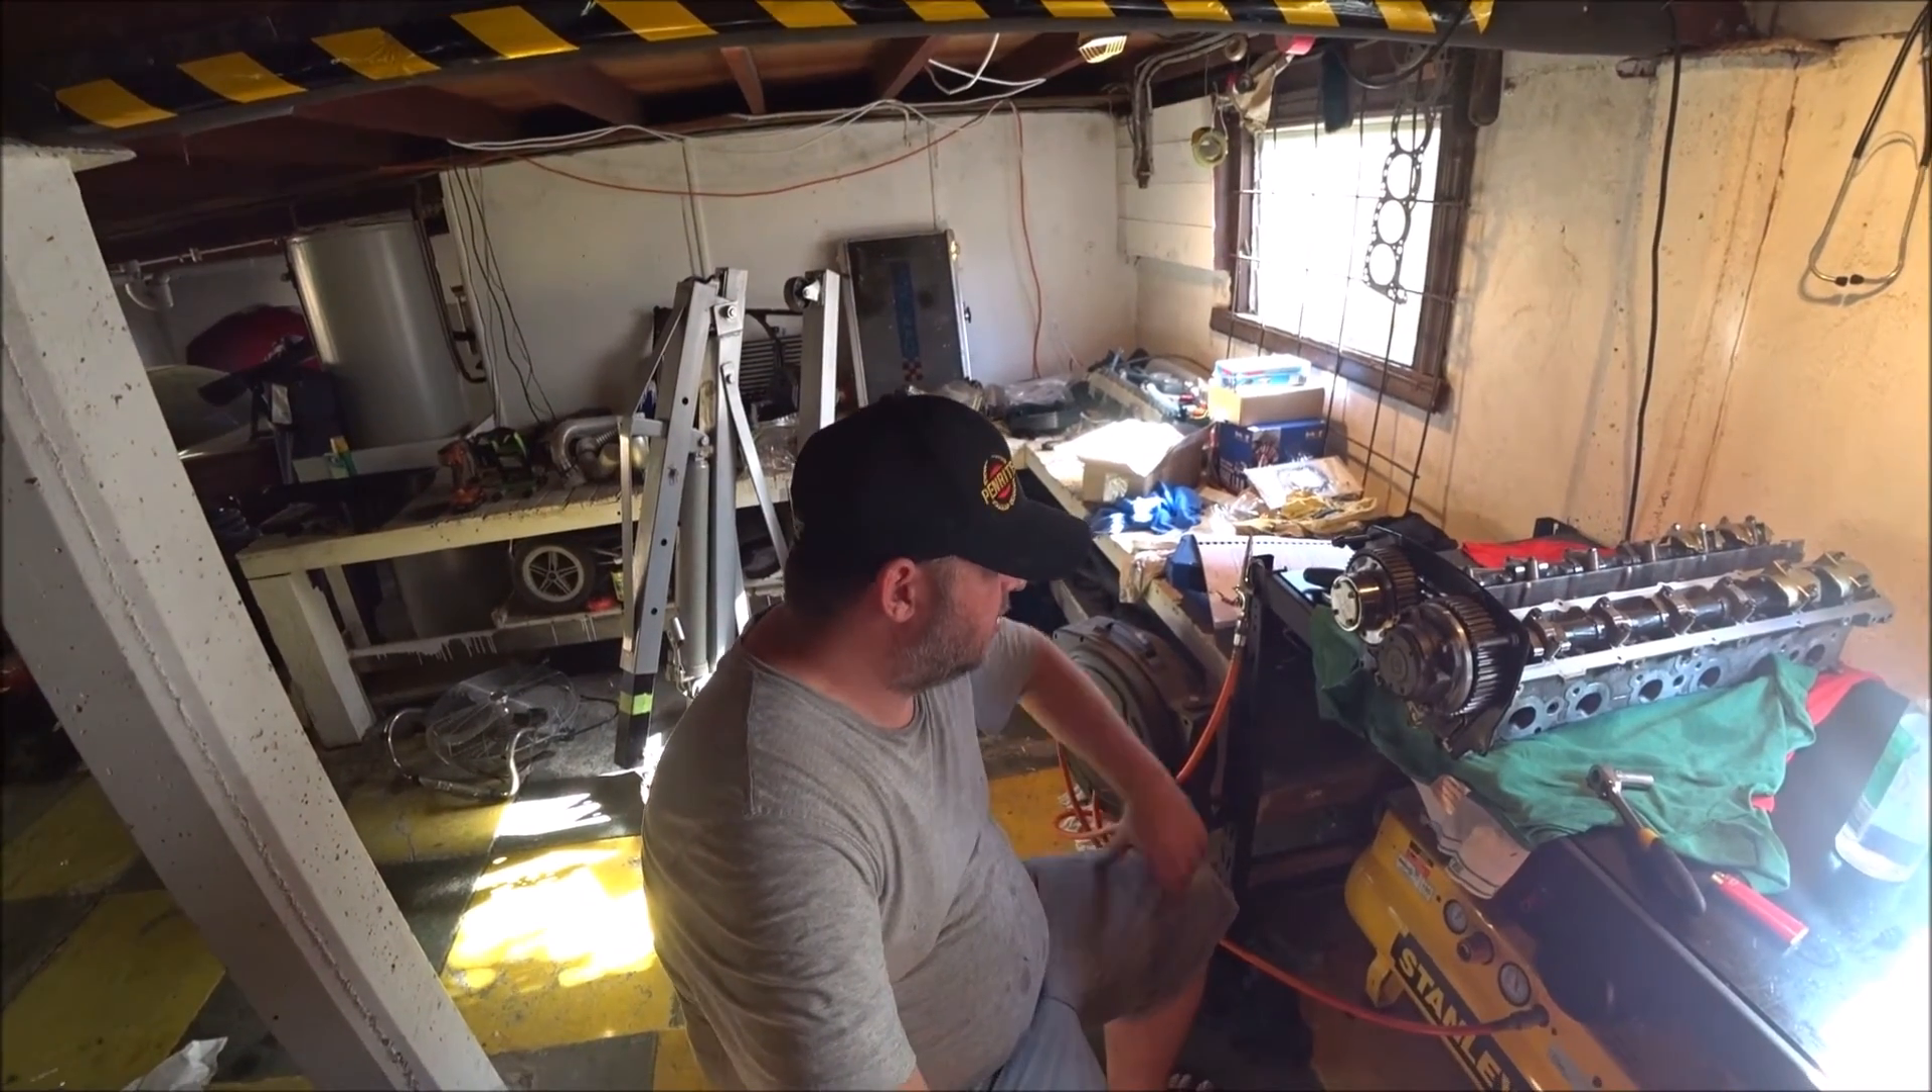Okay That's the head pretty much assembled Ready to be bolted on.